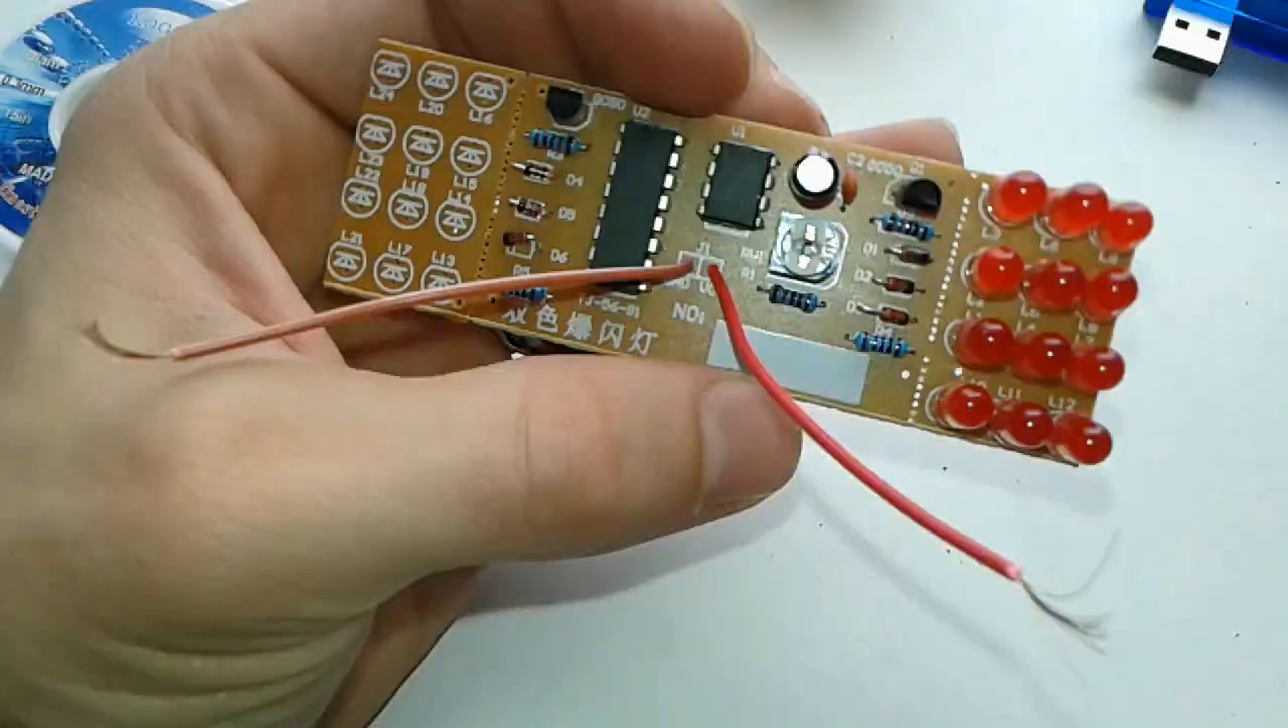I've finished one side now we're gonna put the LEDs on the other side and then we're gonna start to solder the LEDs.